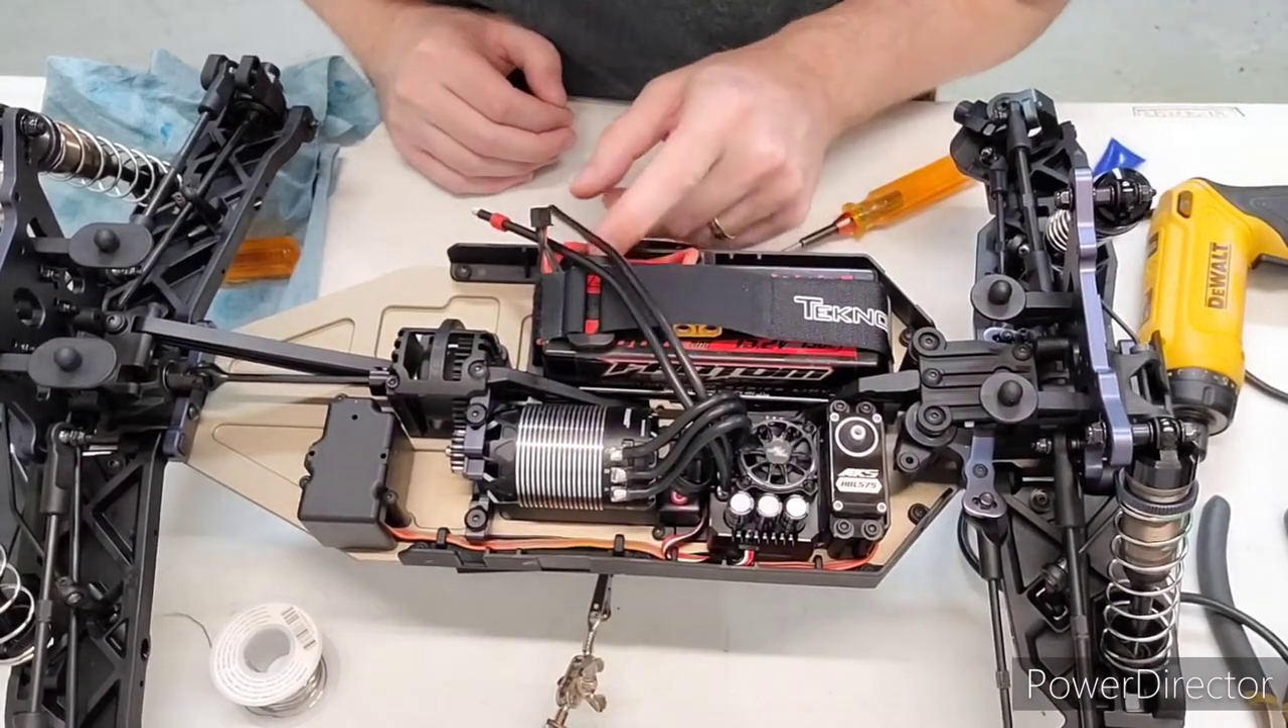We got the battery in here.